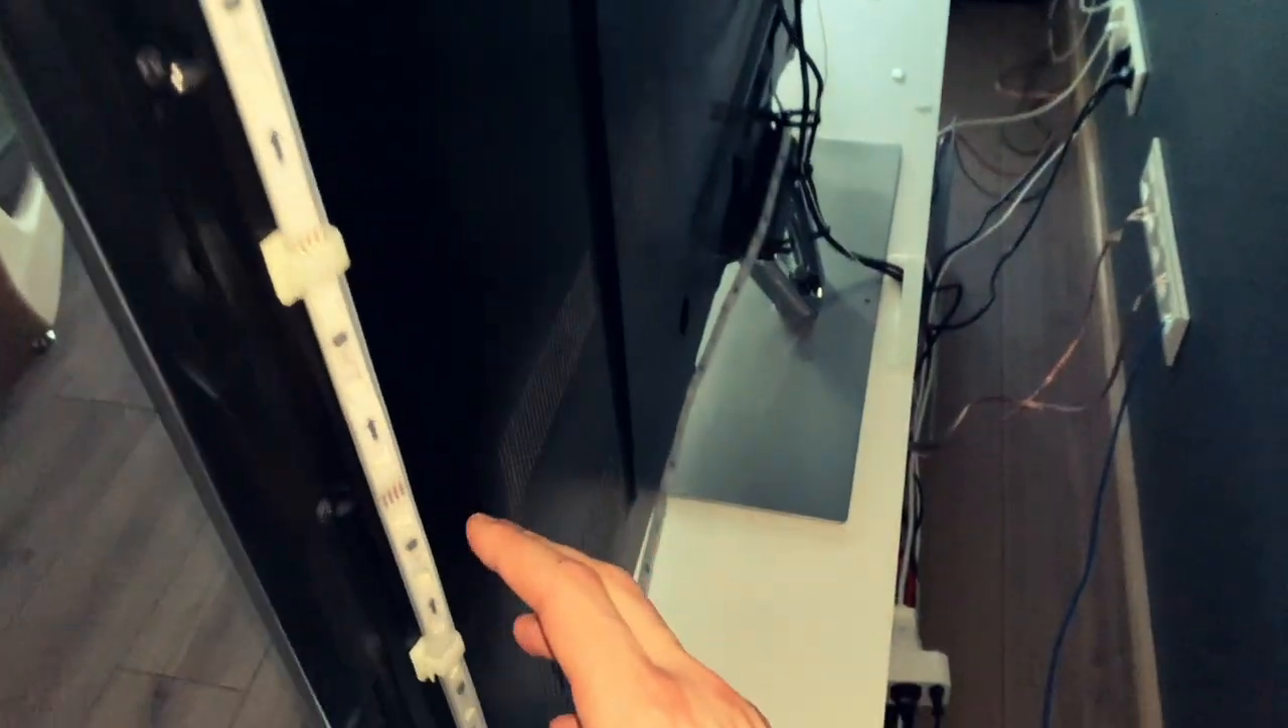I have successfully installed the LED strip and this is how it looks like.